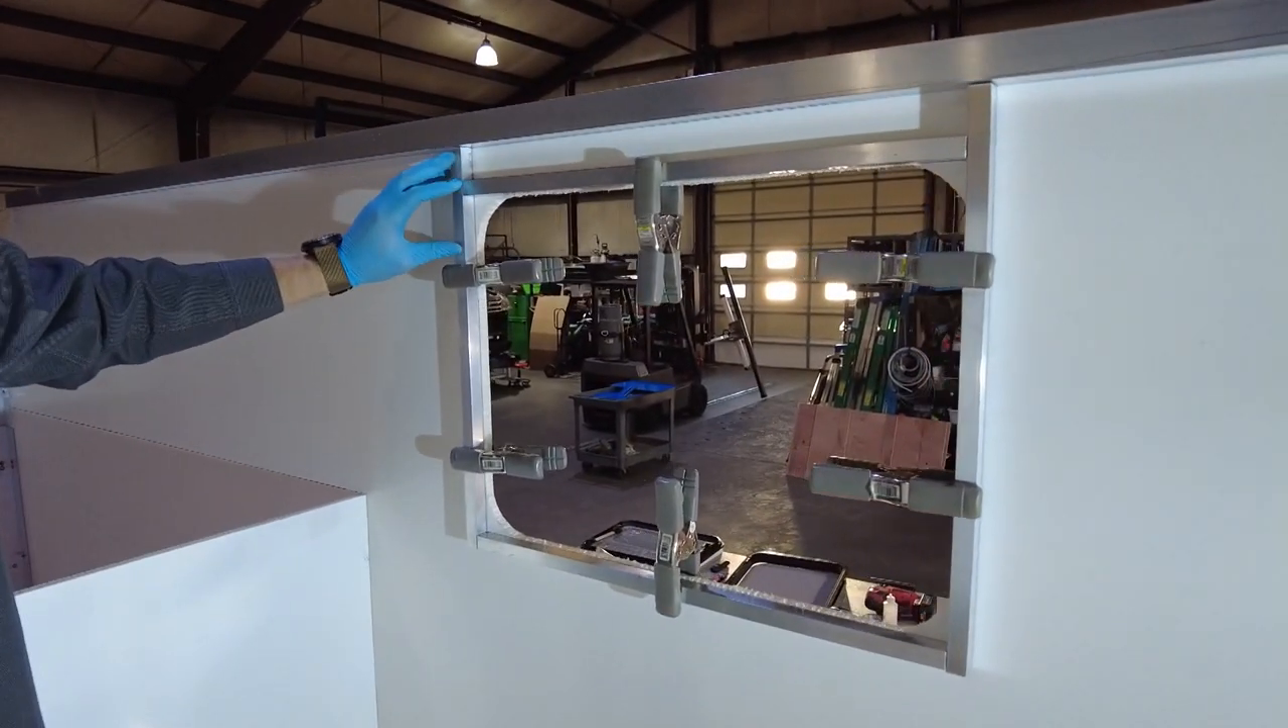We have our hole cut out and now I've put my framing up.